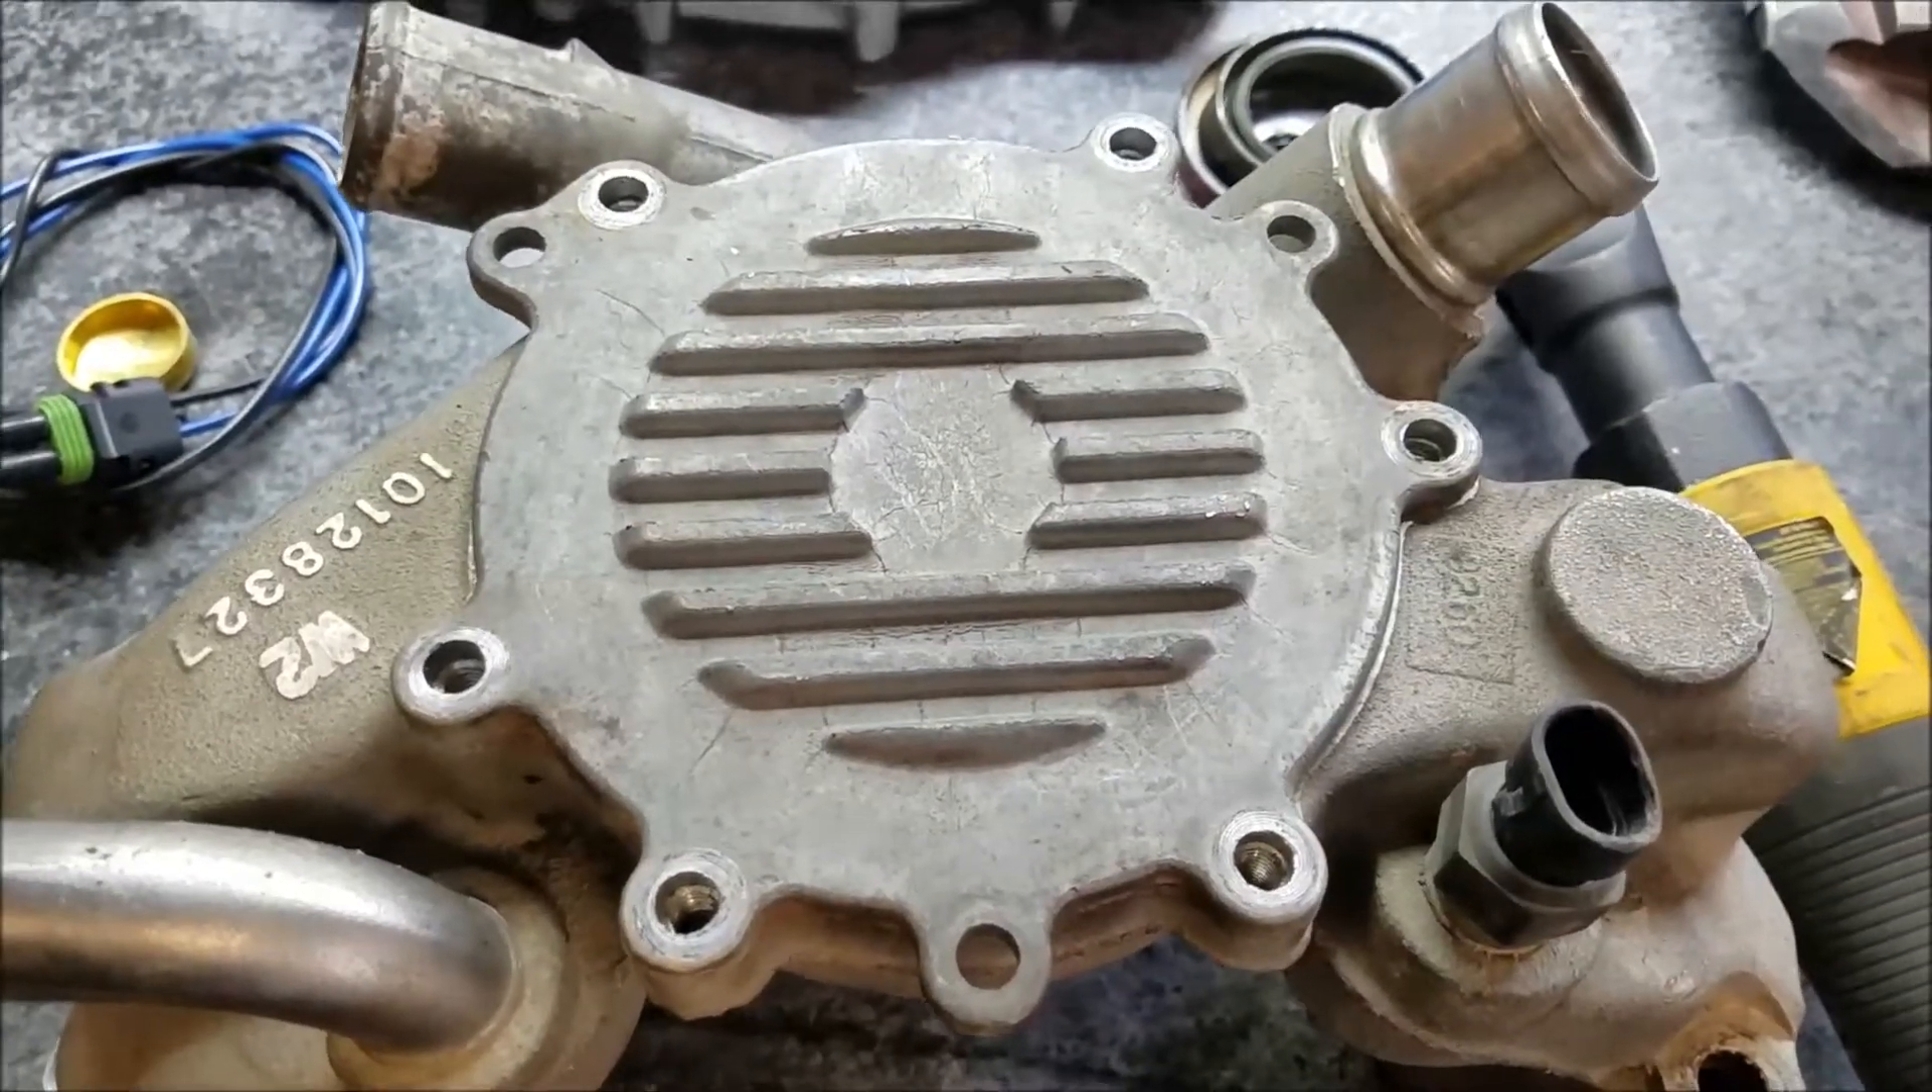Got all the bolts removed they are eight millimeter.